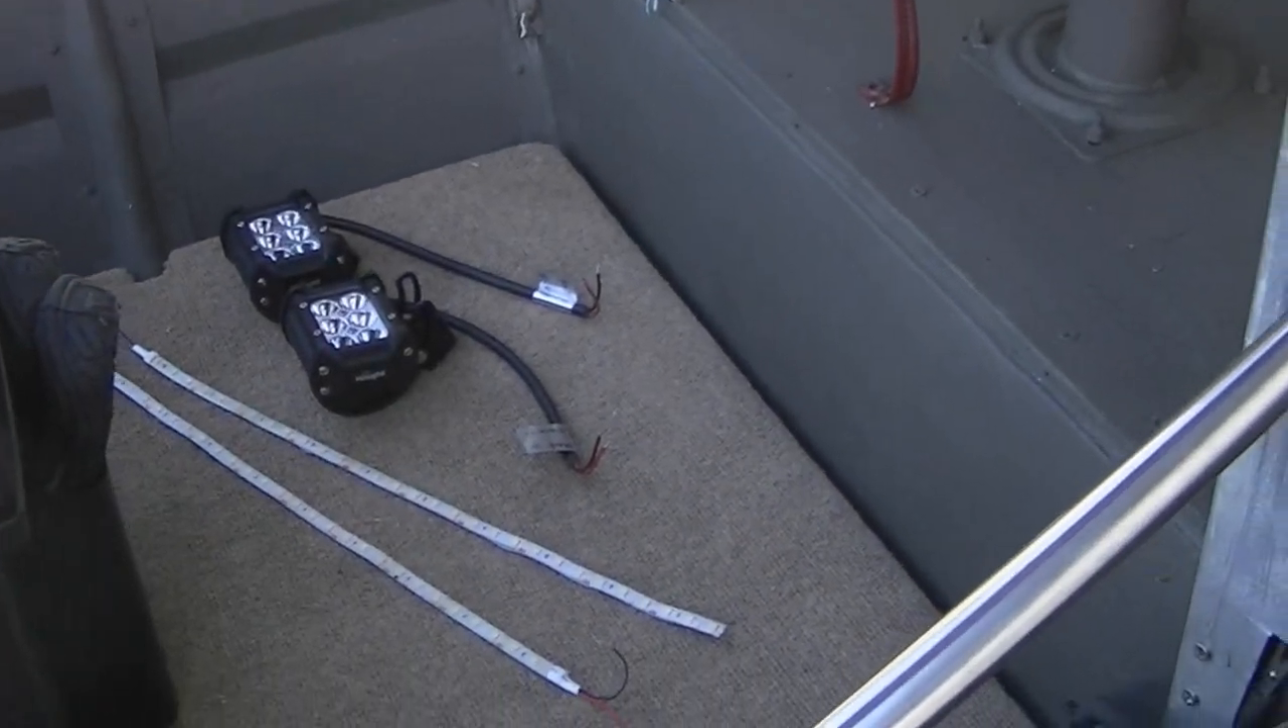I still have to put the spotlights on and the LED lights.